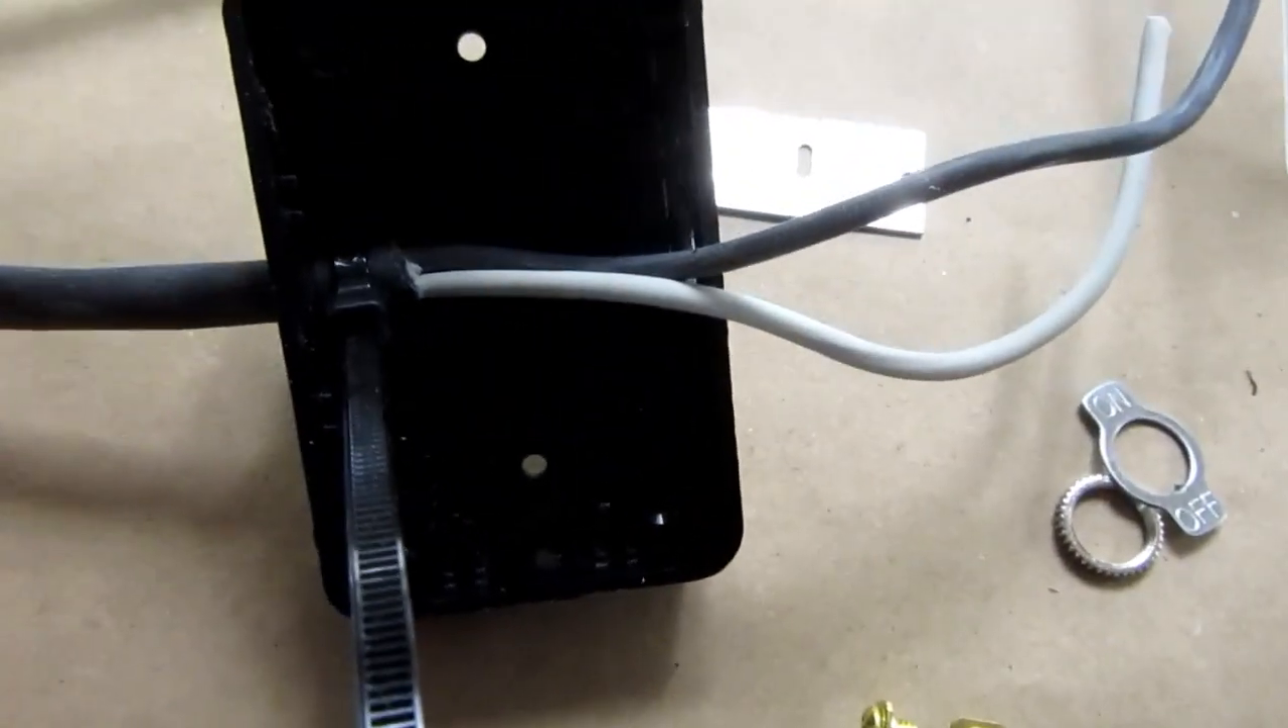Alright, I've got one of those zip ties tied around the jacket so it won't pull back through.